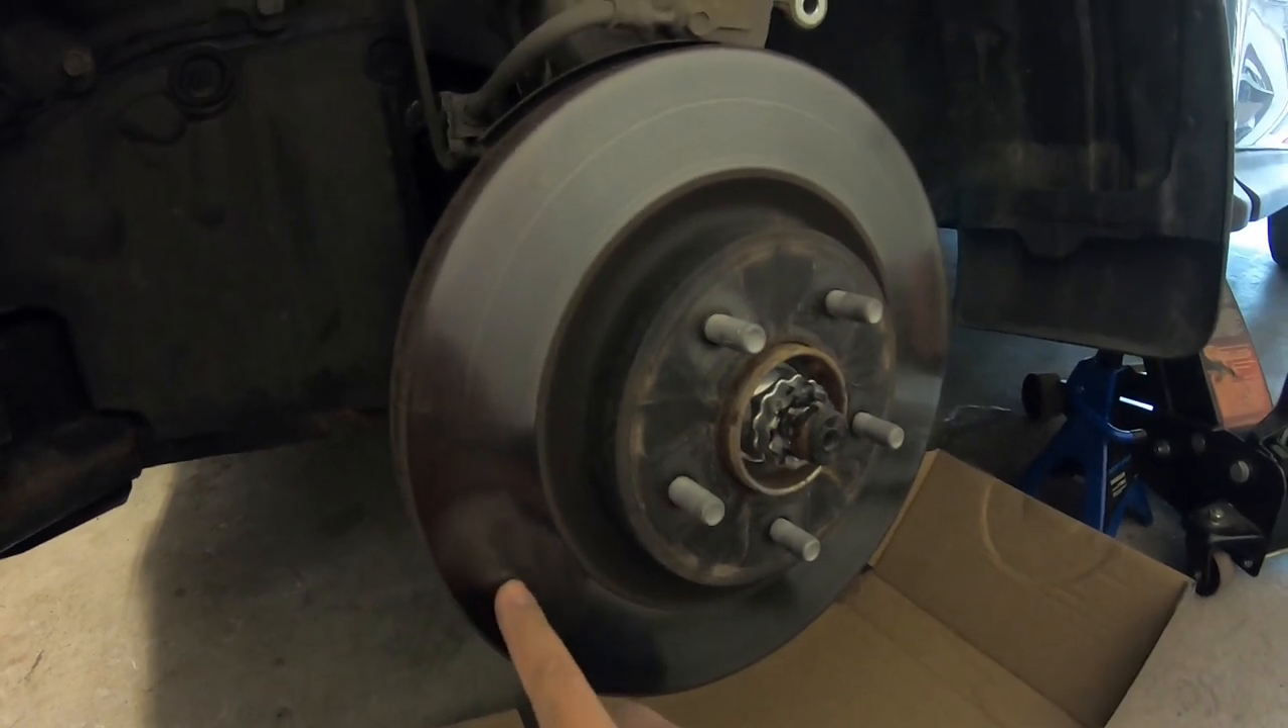So now that you got your whole caliper out of the way all that's left is your rotor.